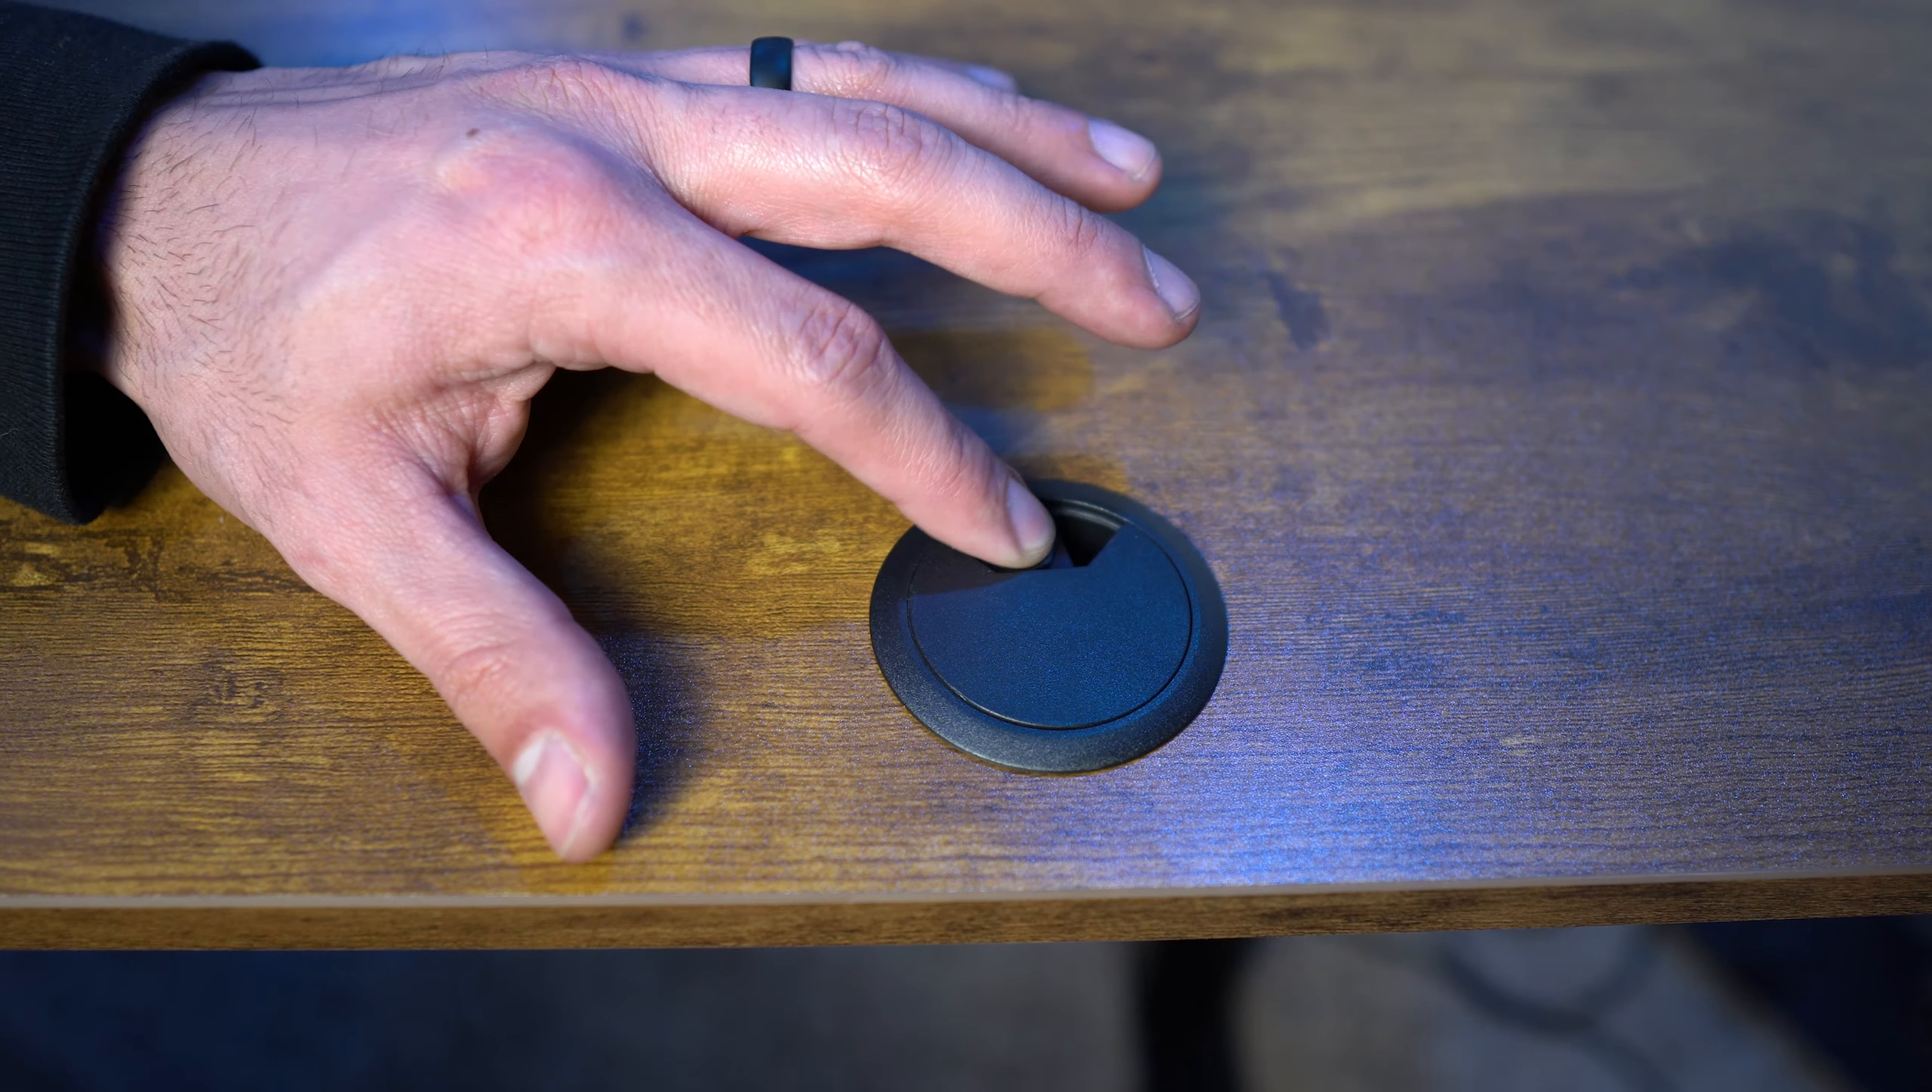The grommets included here fit just right.